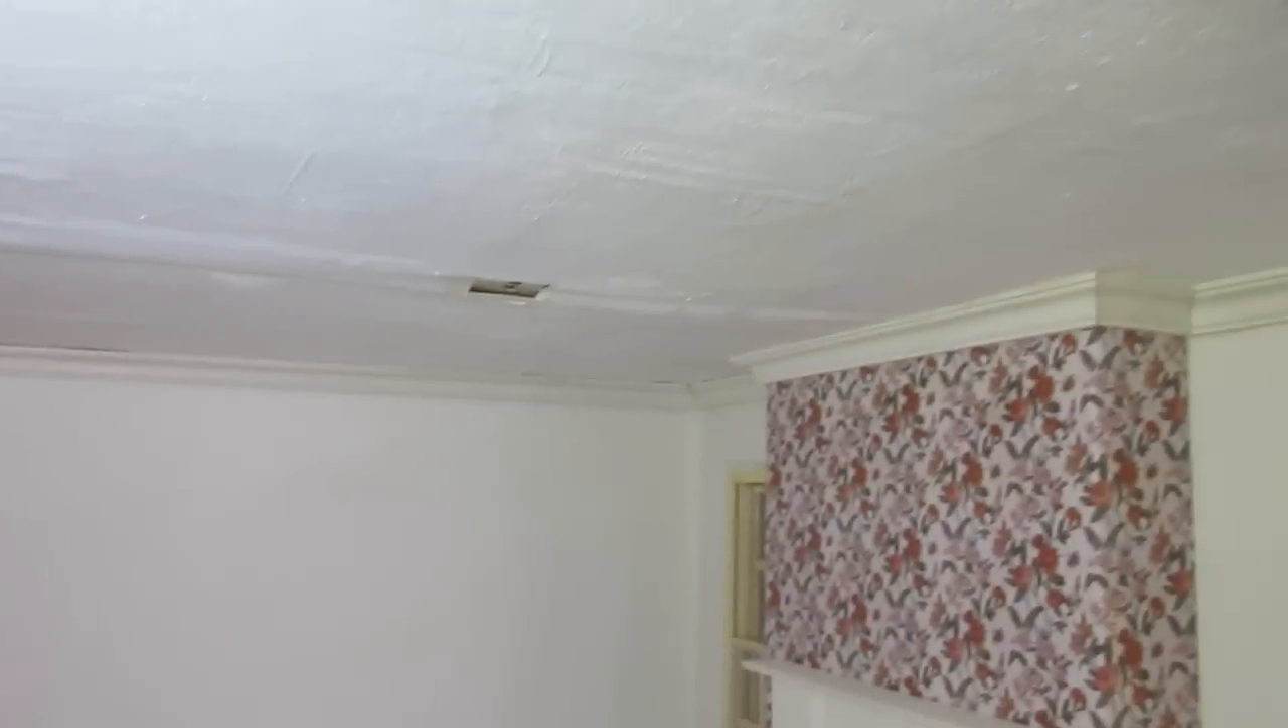That's the coving fitted.